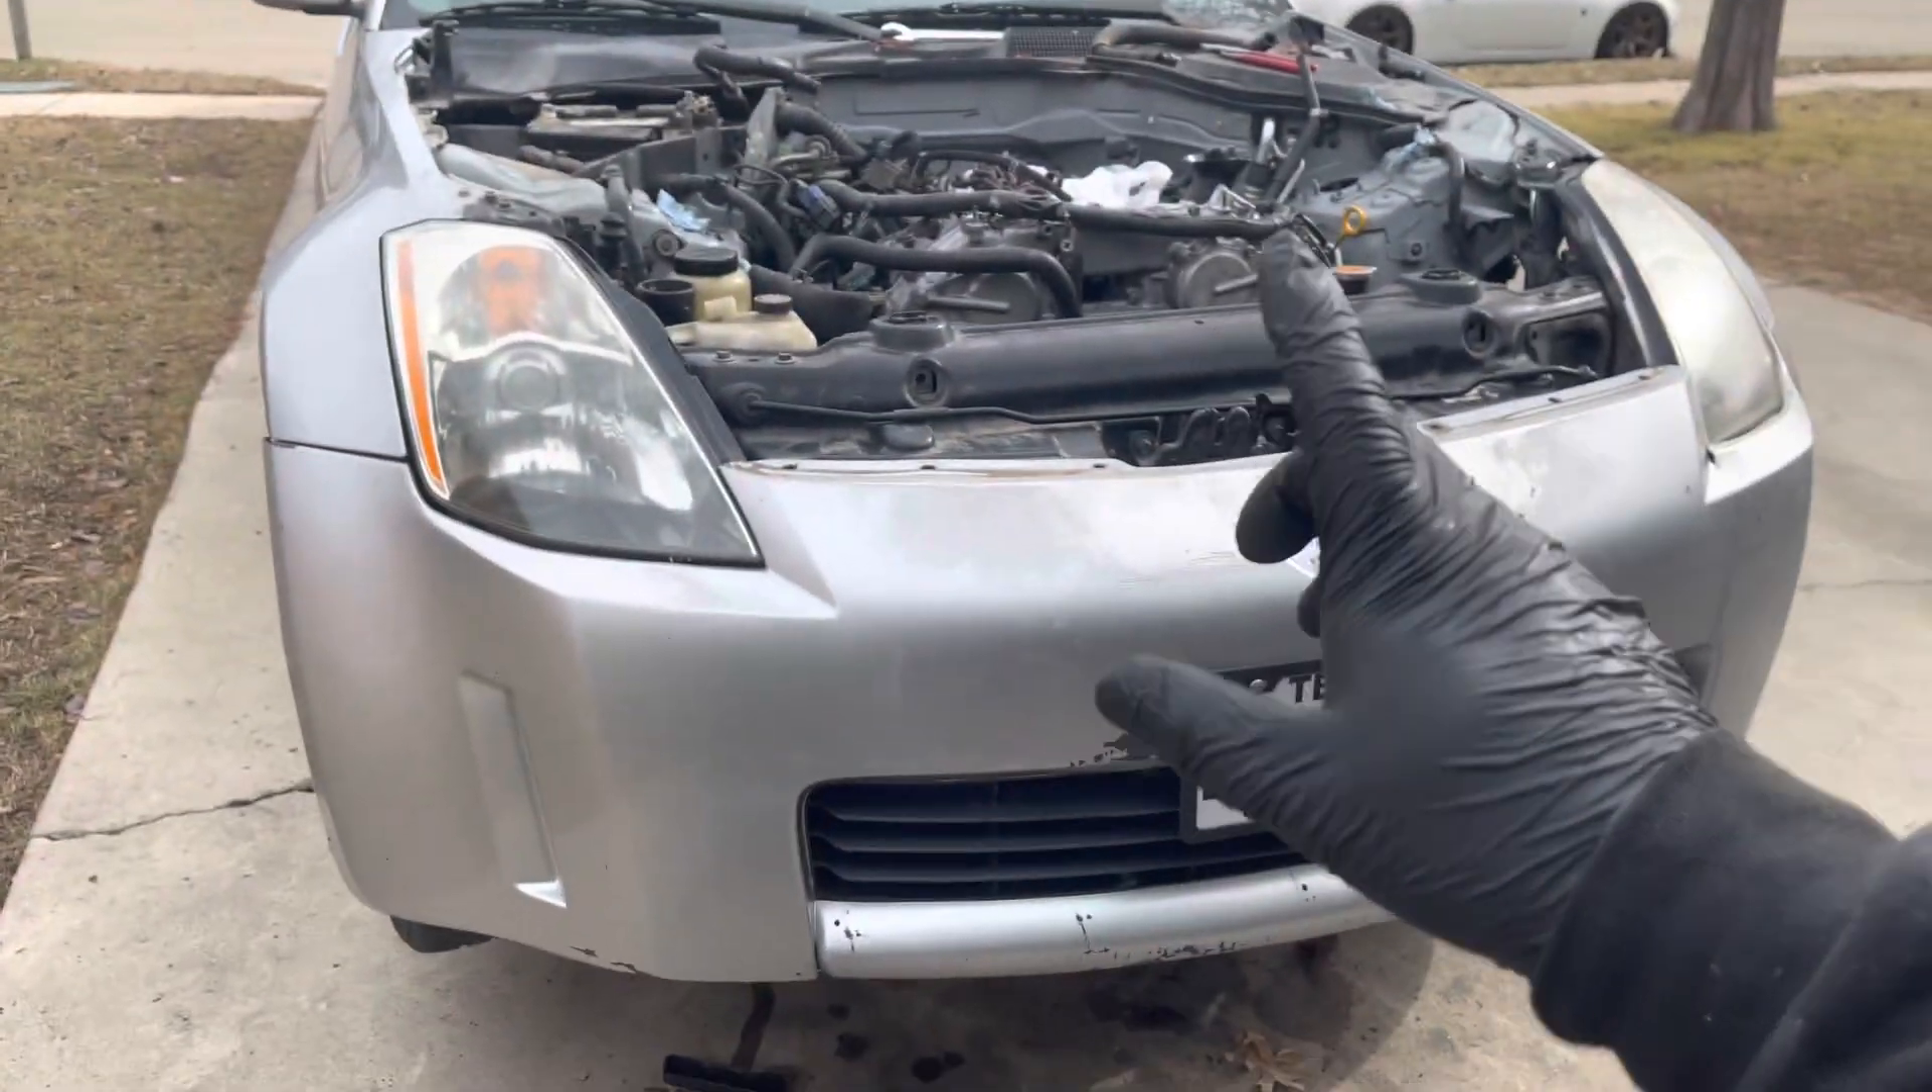It's all put back together. Only thing we're missing is the intake manifold with the plenum, all that.